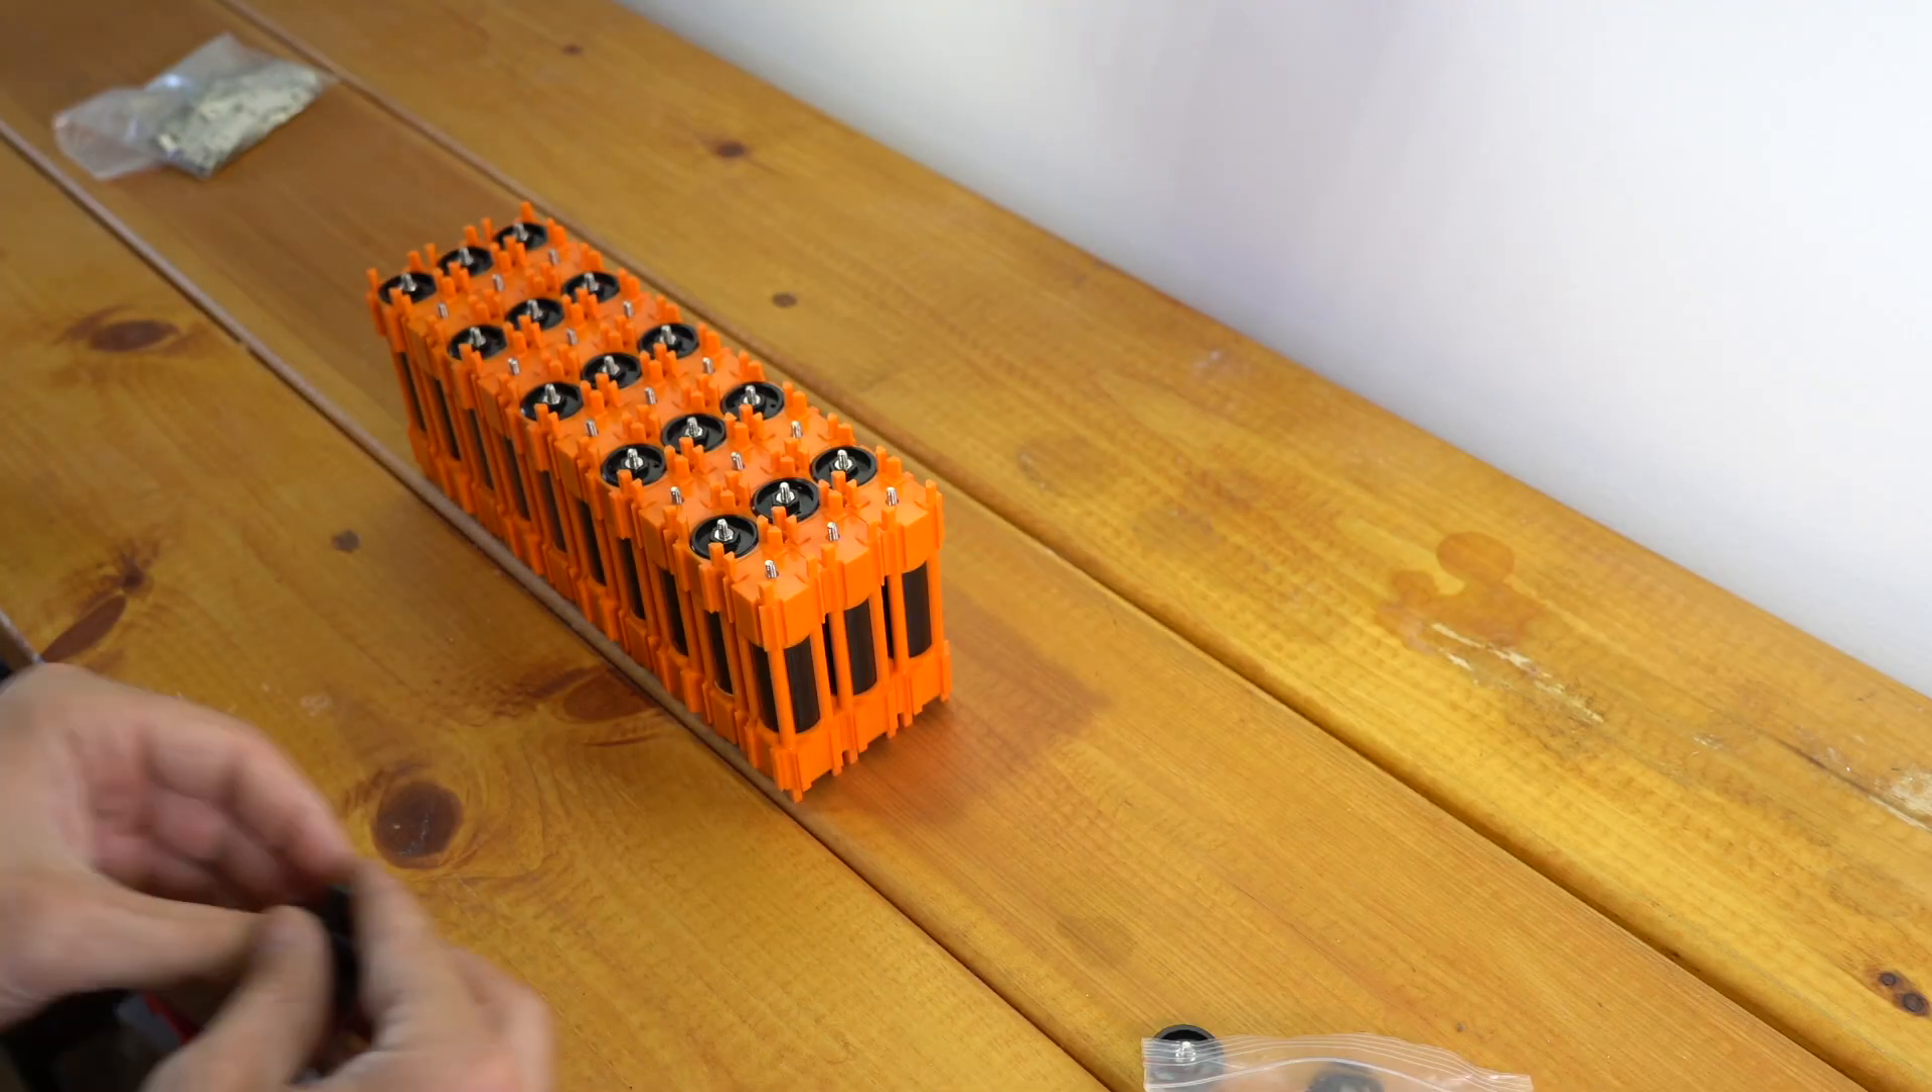Now I have all of my negative caps on and my battery is ready to start adding bus bars.